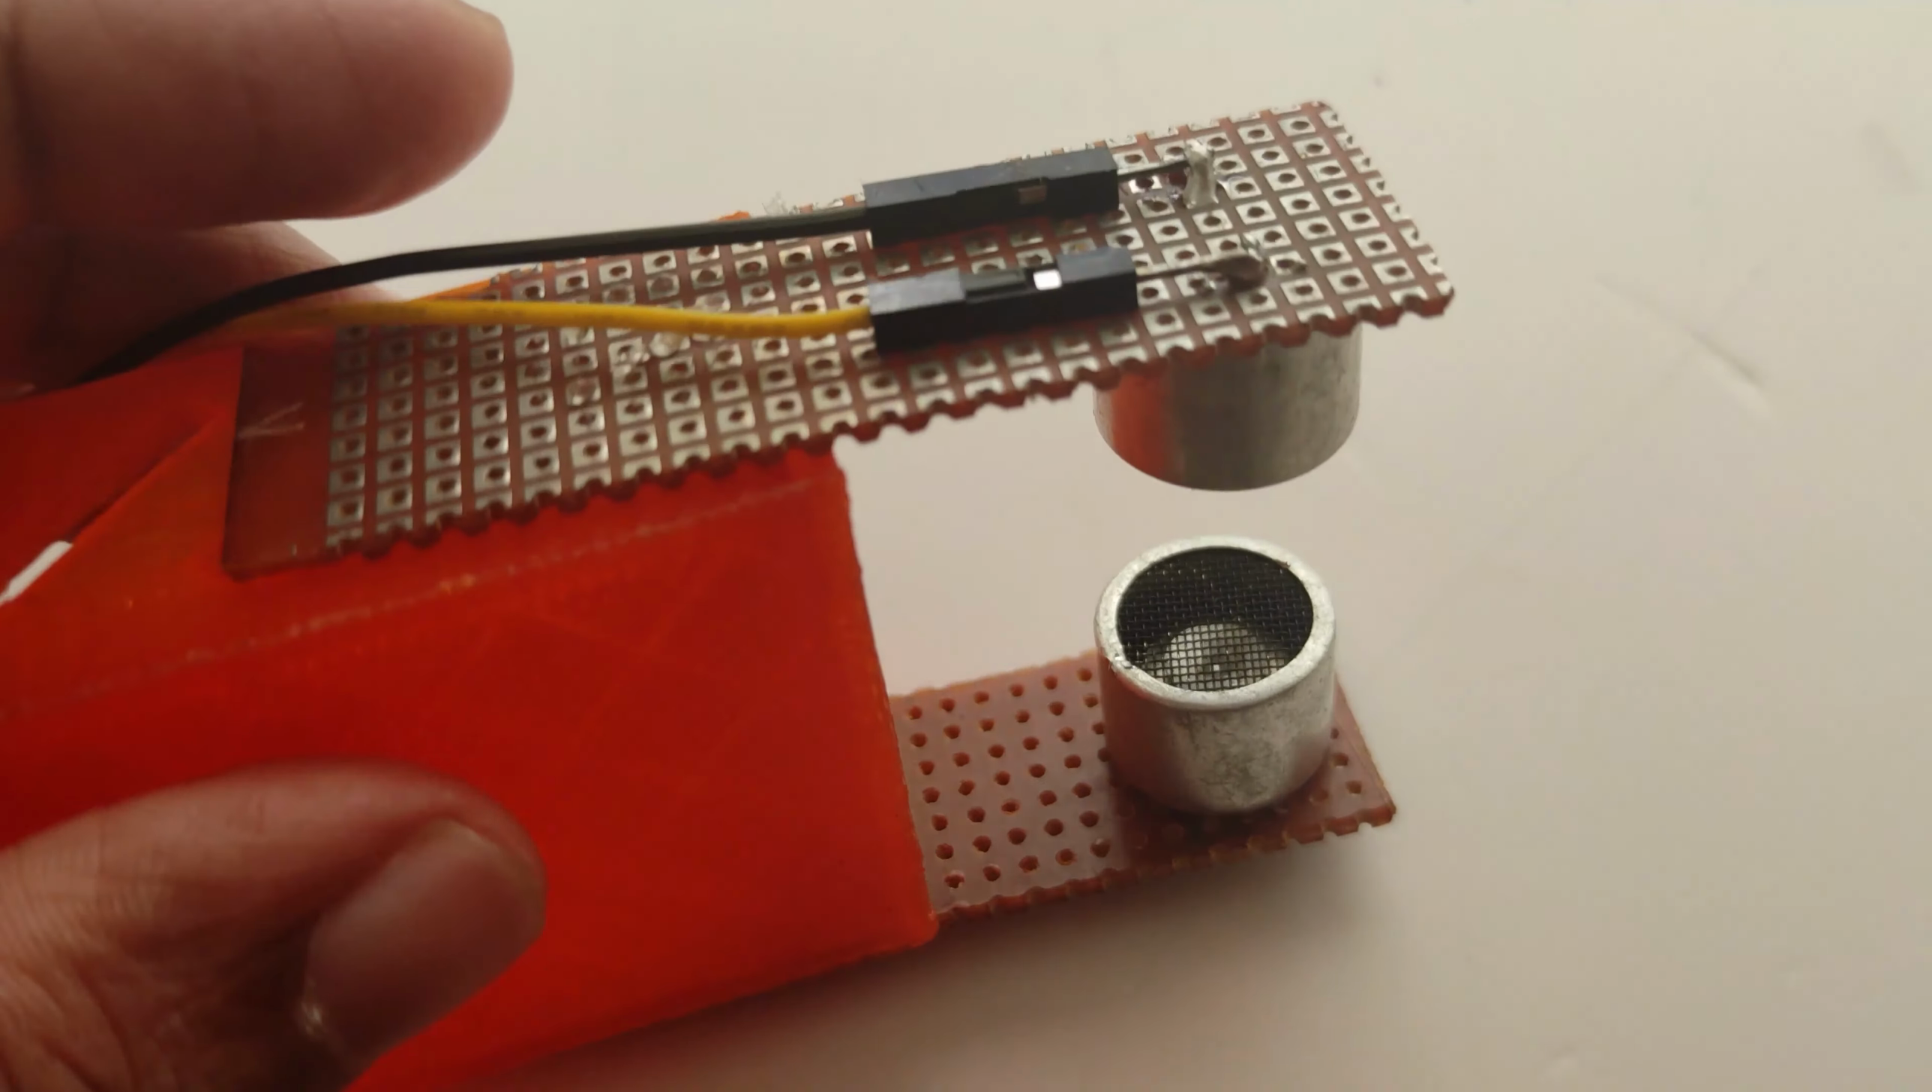This way I have glued the bottom side of the box with another ultrasonic module so it is facing both in the same line.